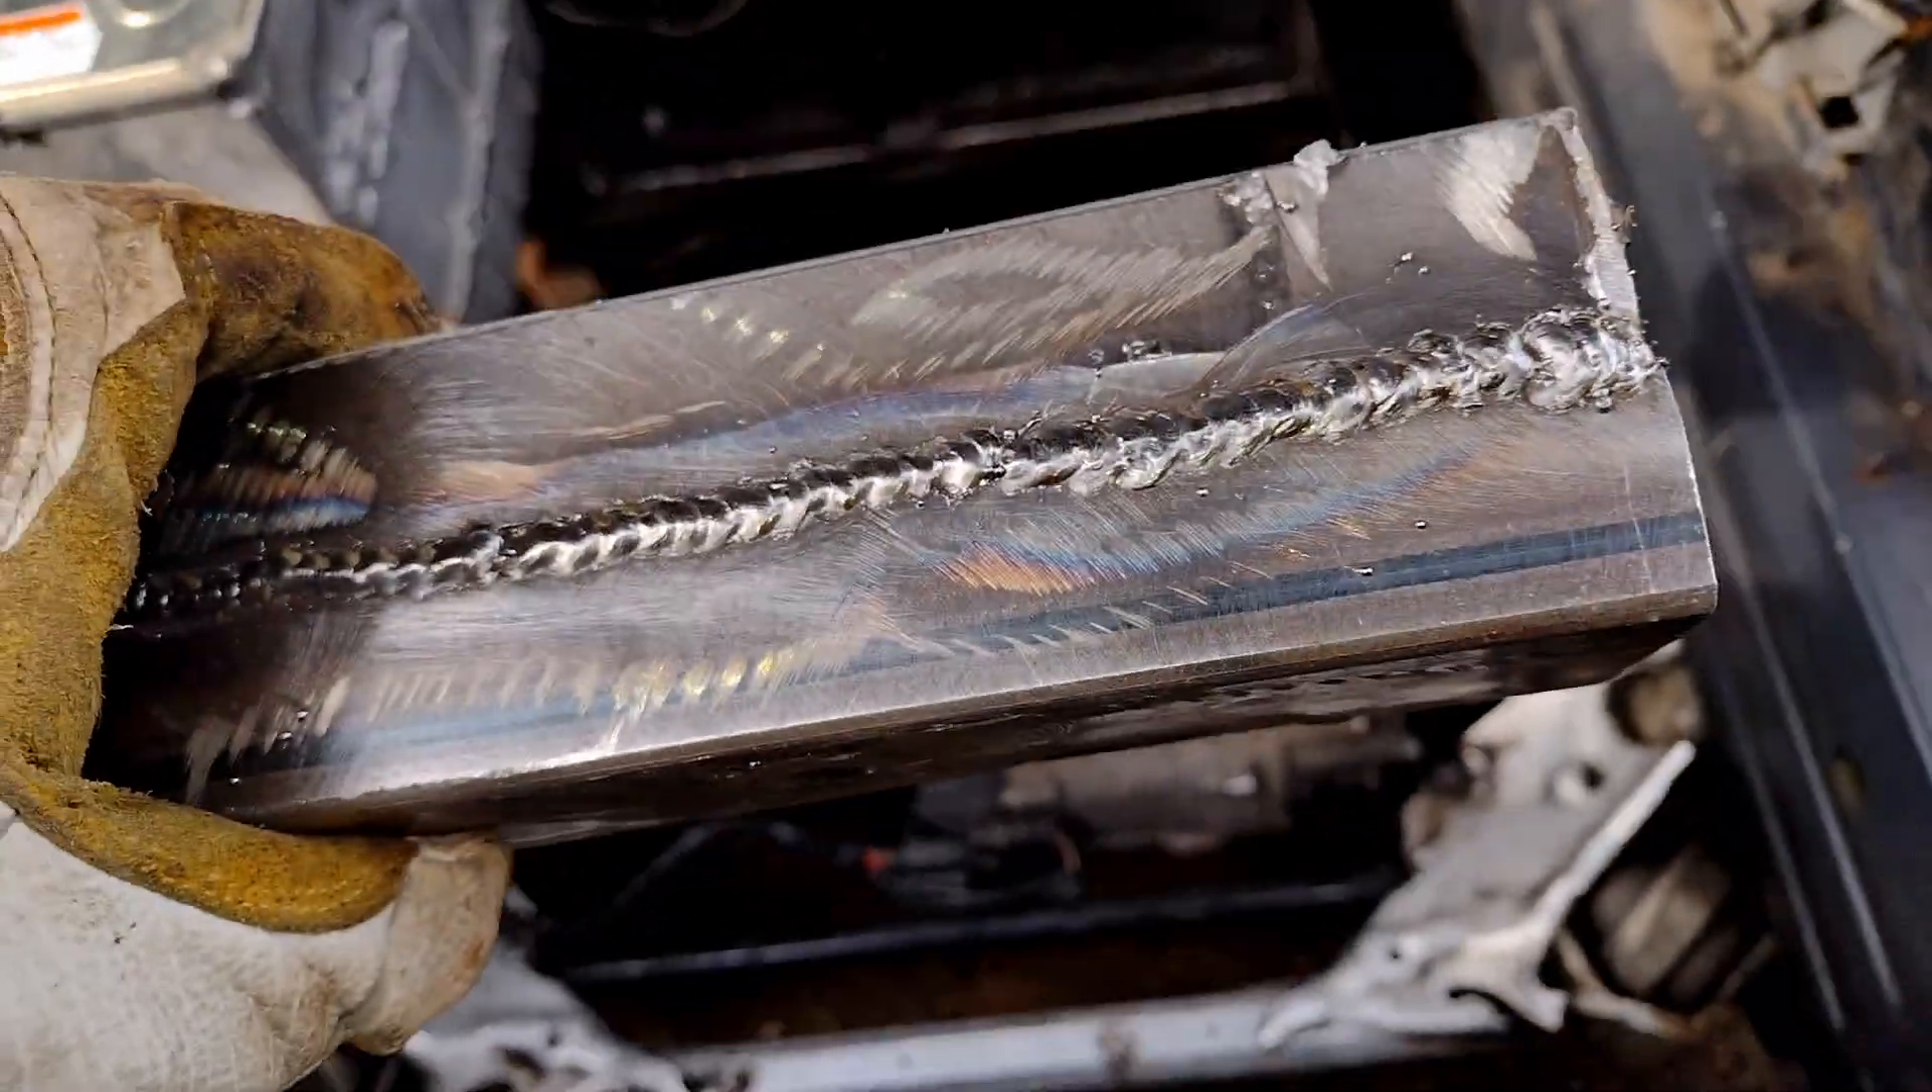So for the front battery, I've welded these two tall boys together.